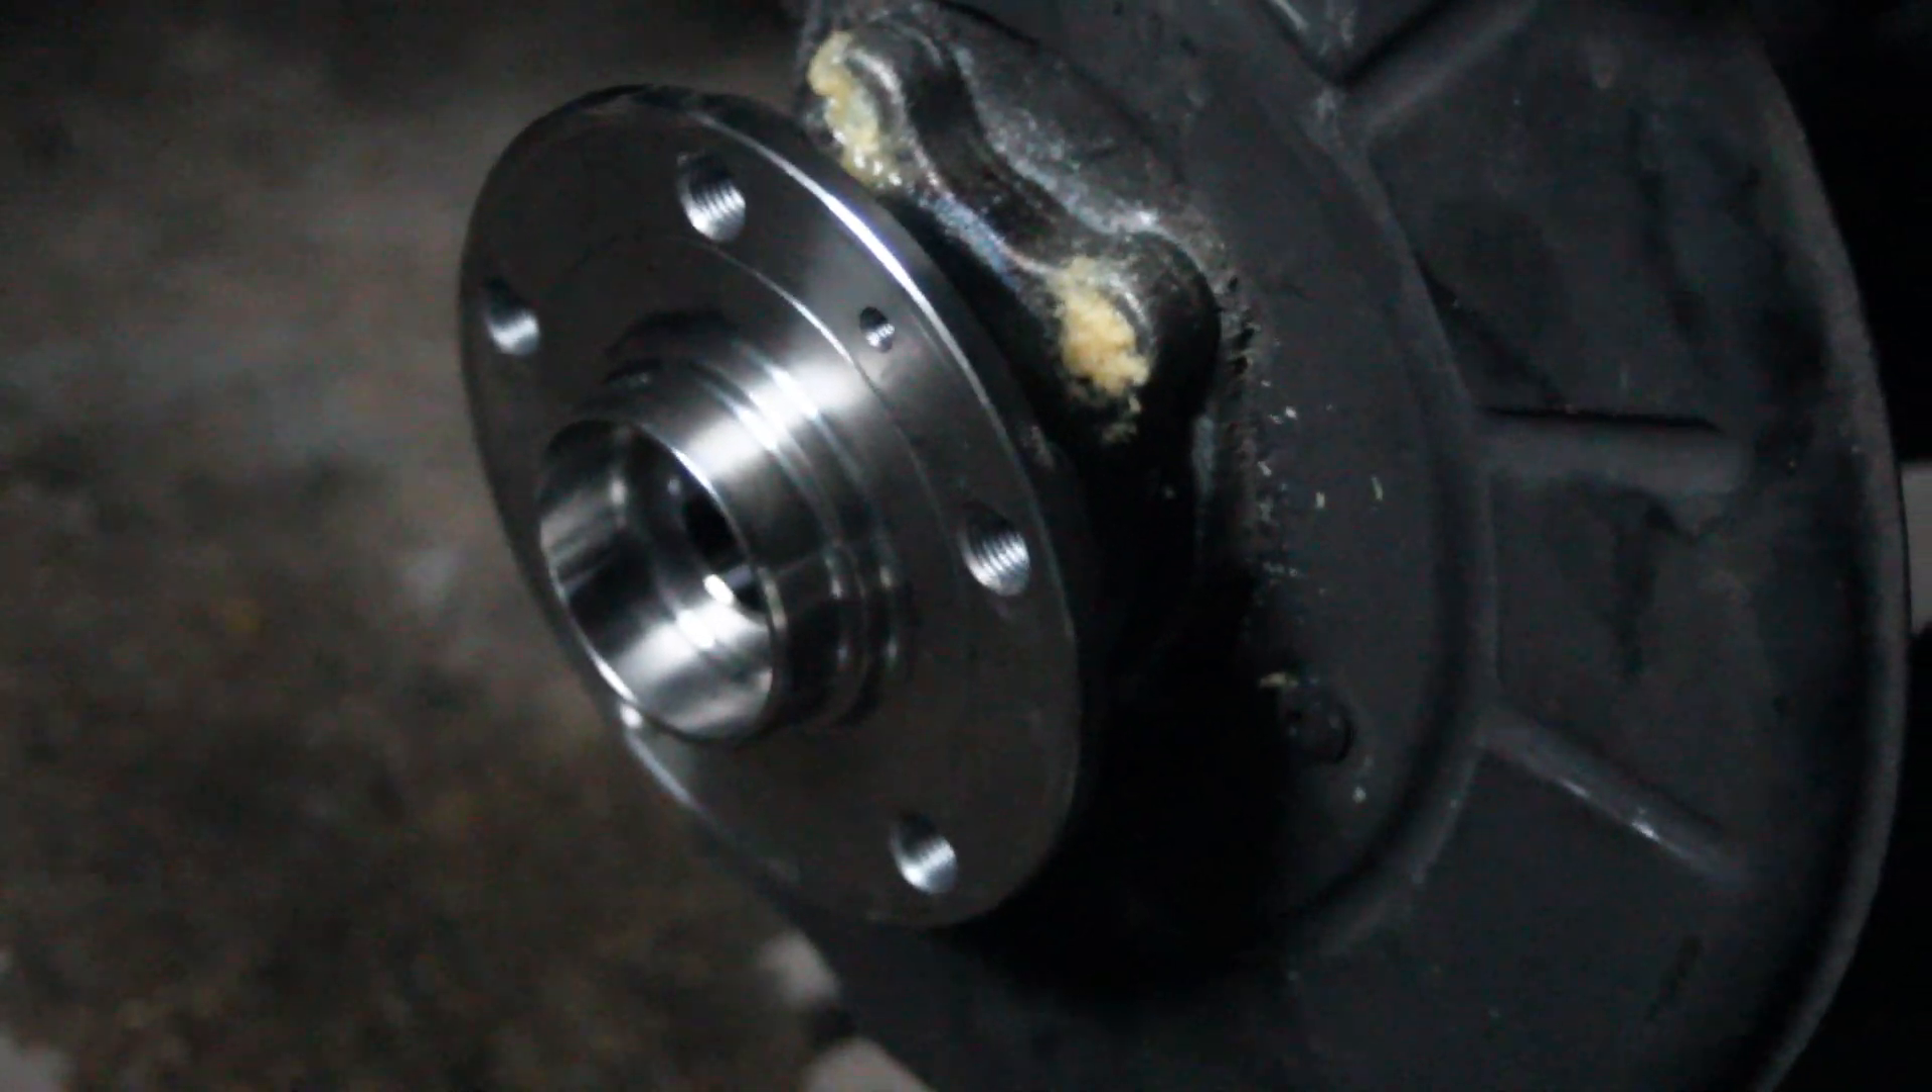The bearing's now been attached.